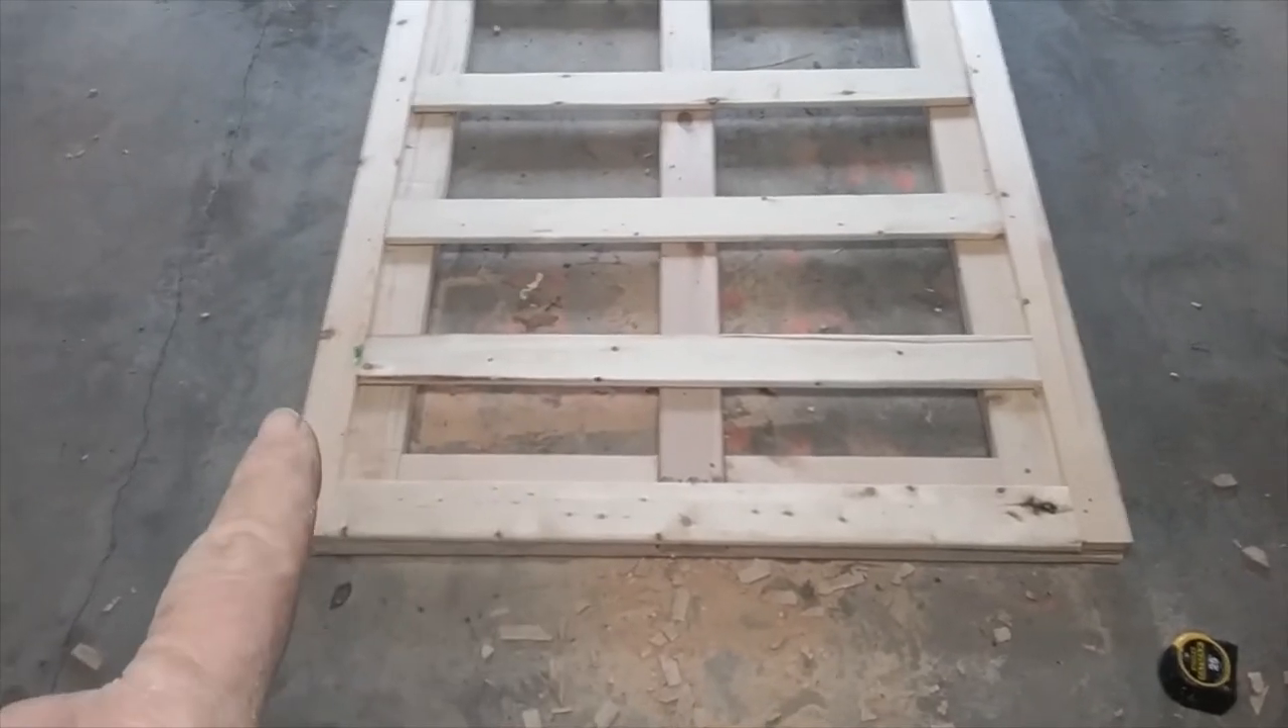Got the slats in now. I am going to screw them.